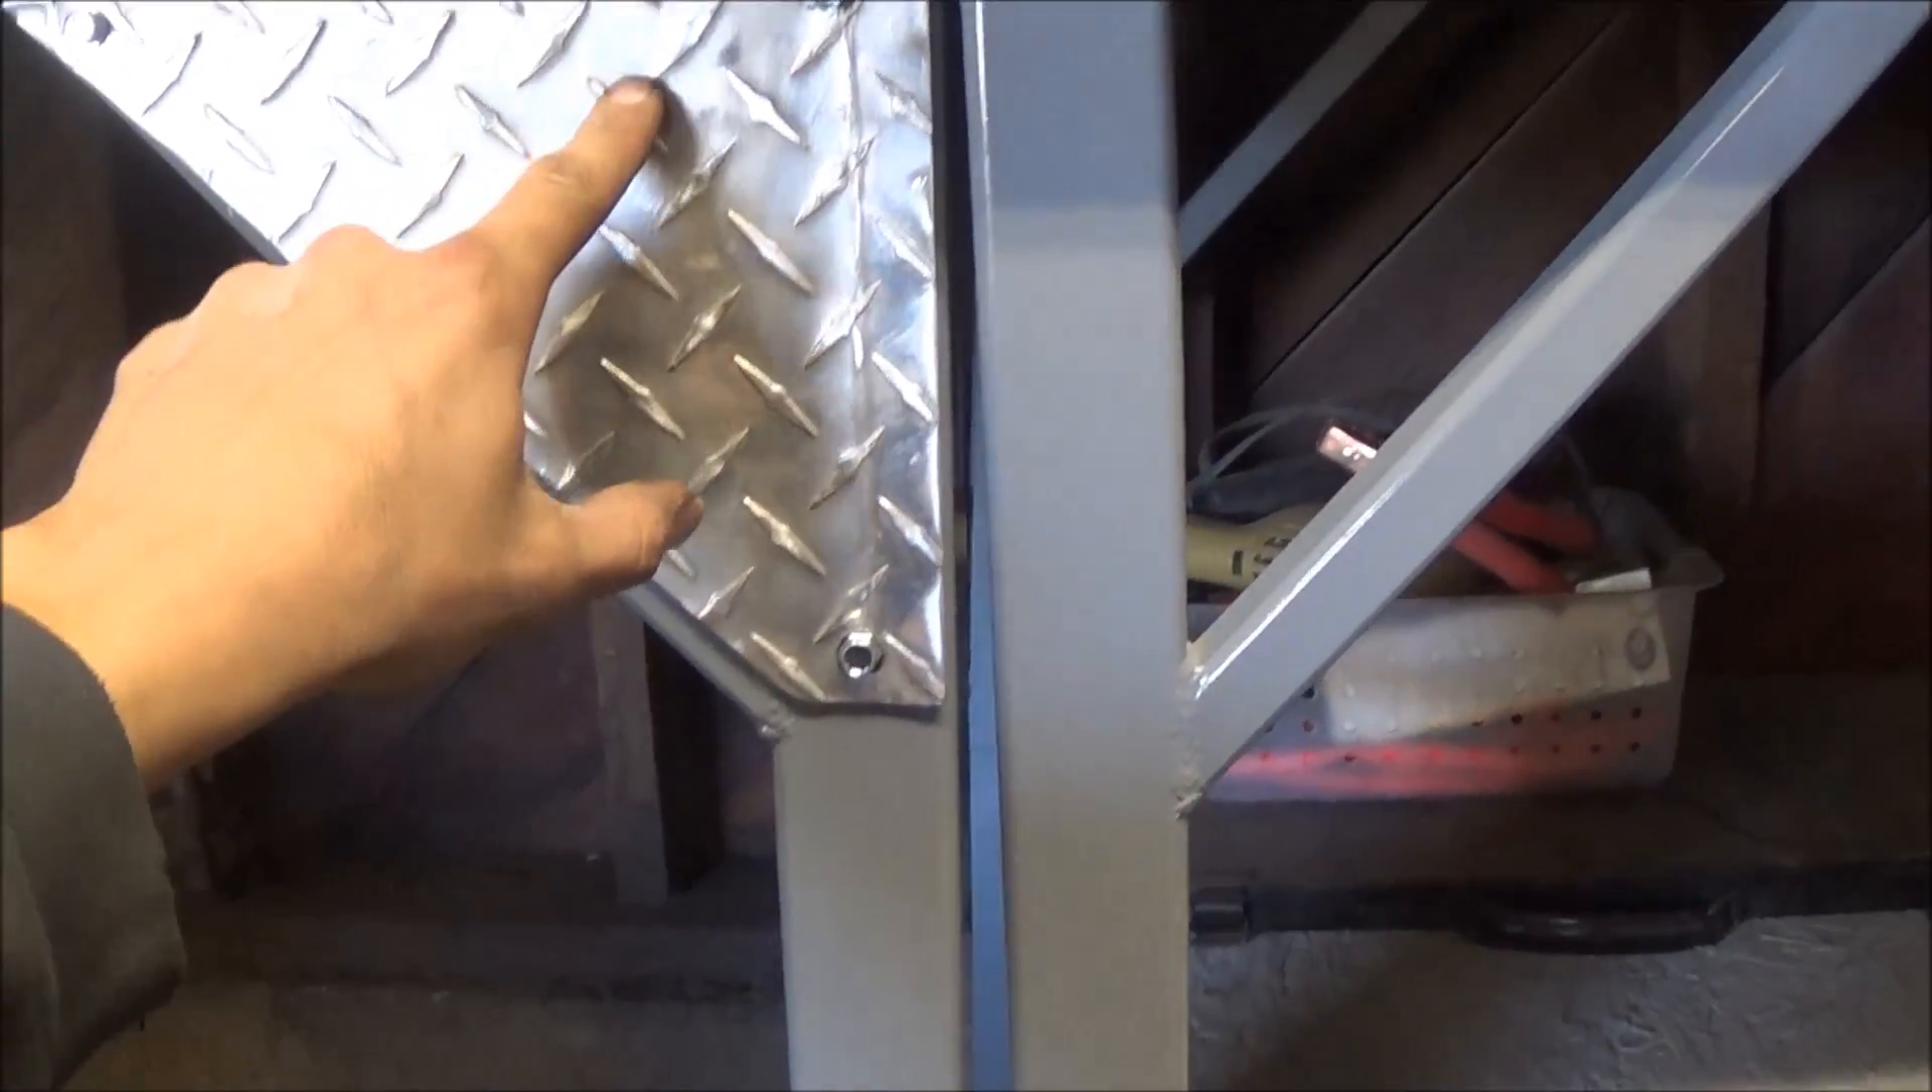I did add some aluminum diamond plate just to the corners.